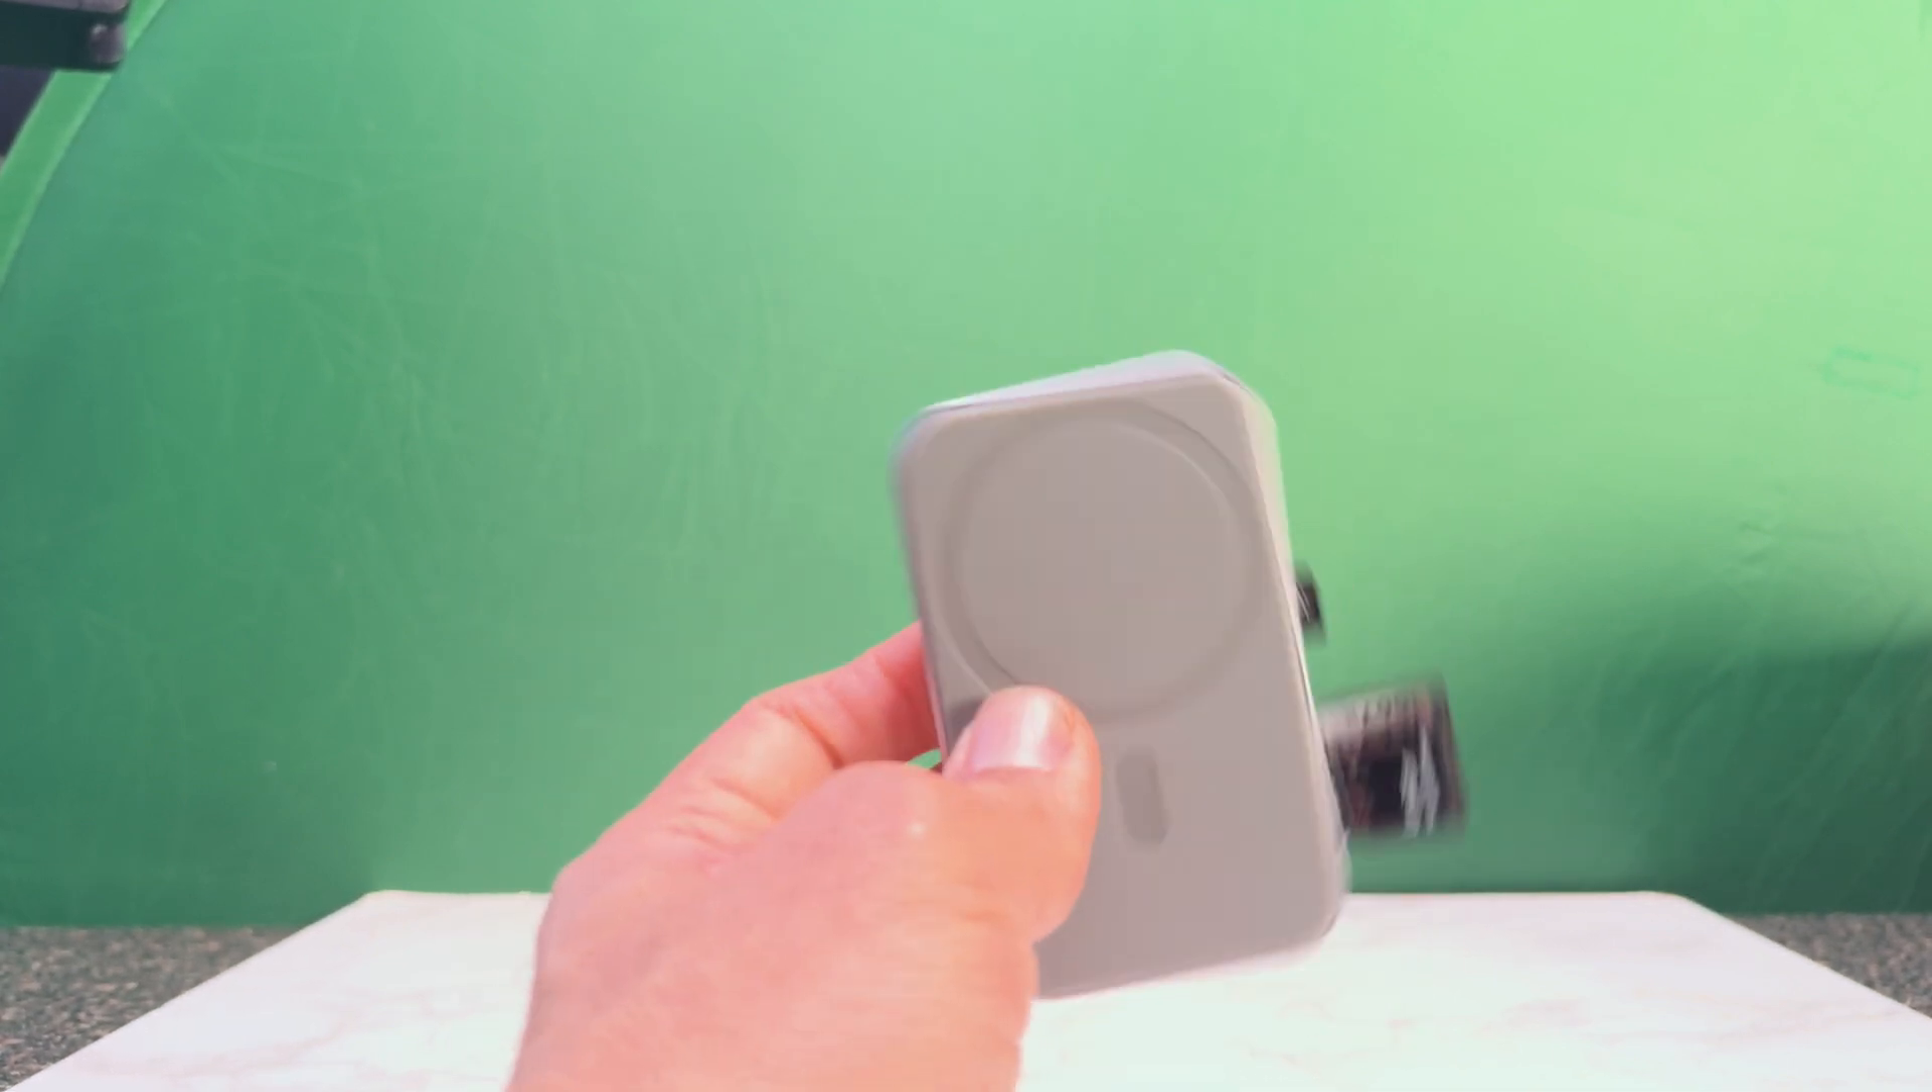Yeah, with the SD card, it's not a huge difference. It's still sticking out most of the card.